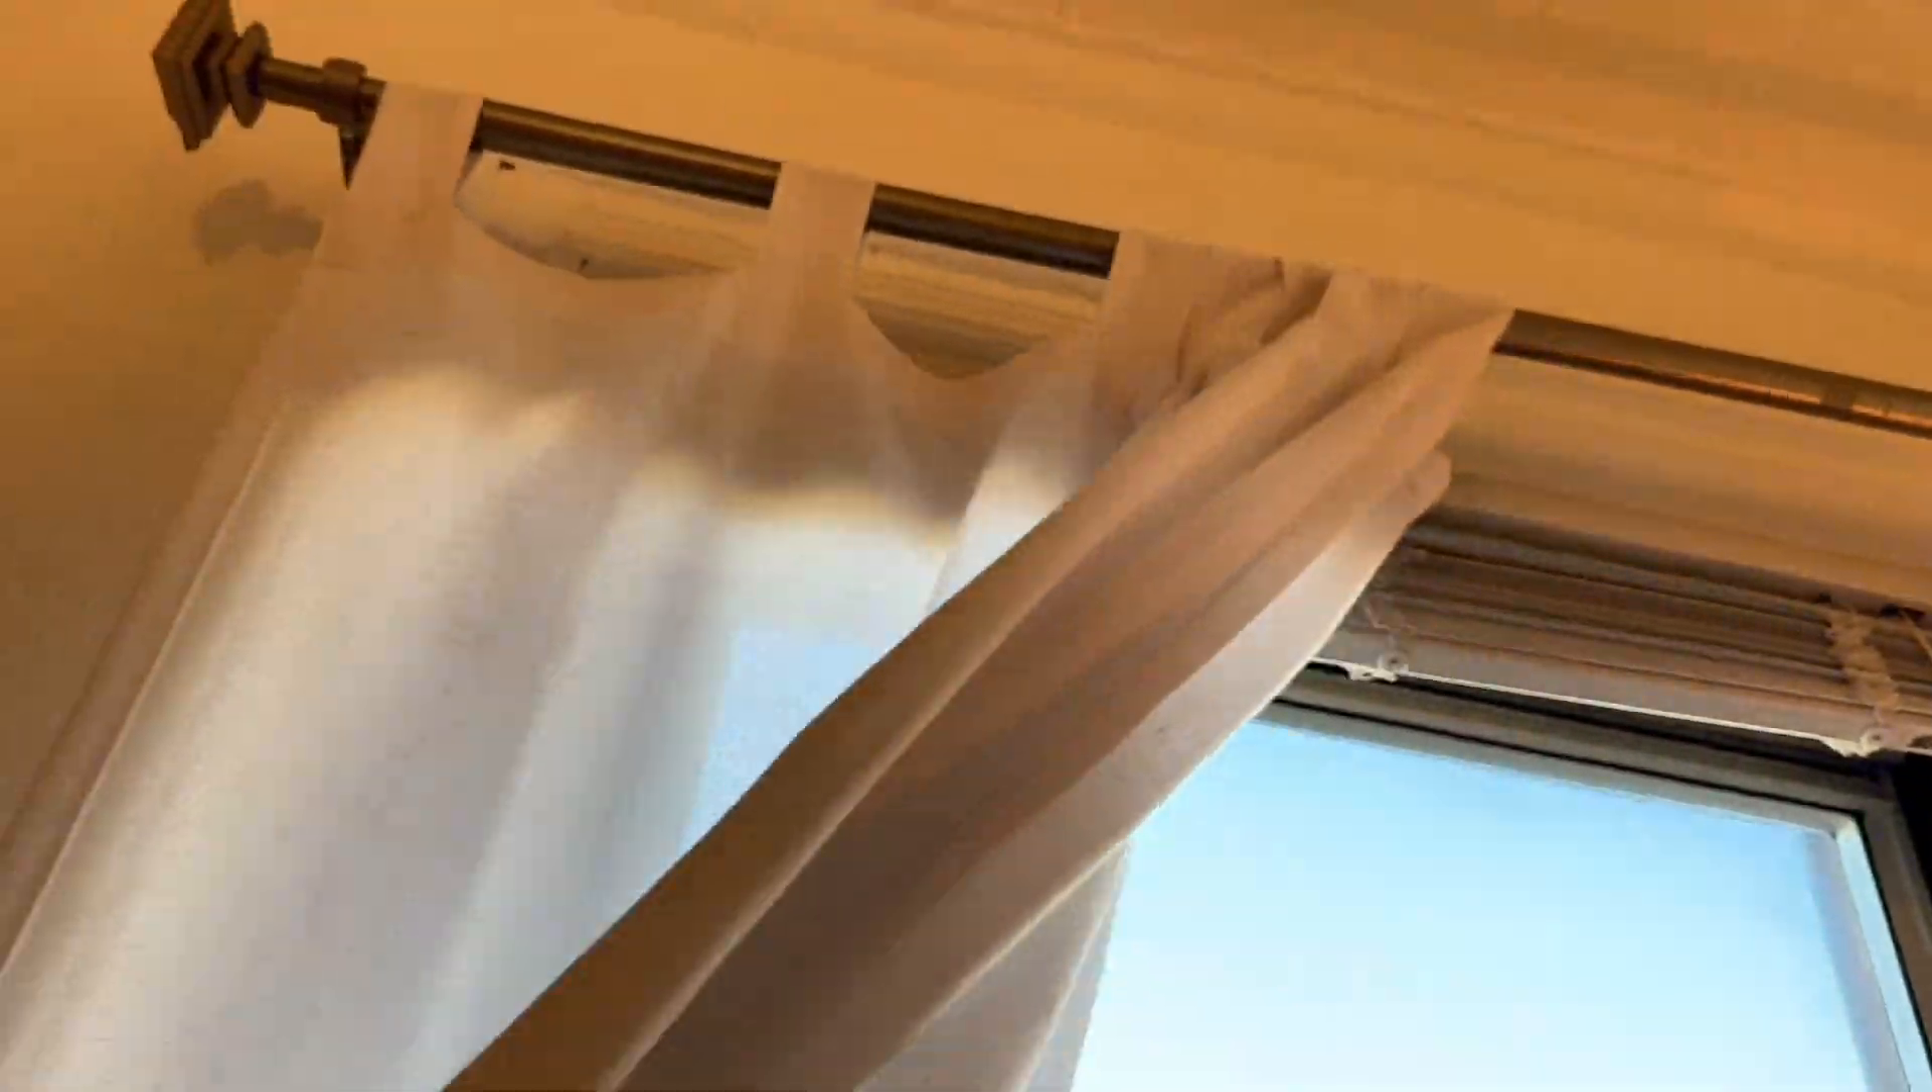I also really appreciate that you can adjust how far the rod is from the wall because, as you can see, we were able to put these right on top of these old blinds without having to even remove them.